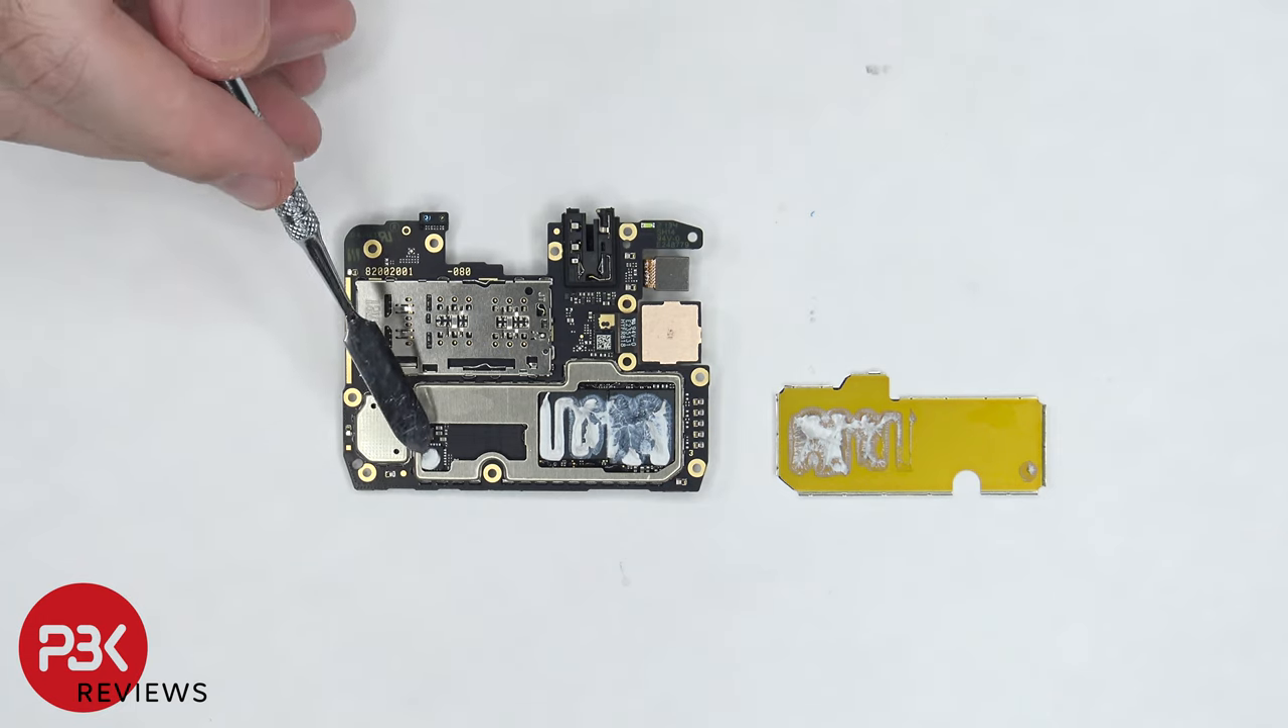Once the back shield is removed, we can see thermal paste on top of the processor and RAM as well as this chip over here in the corner.